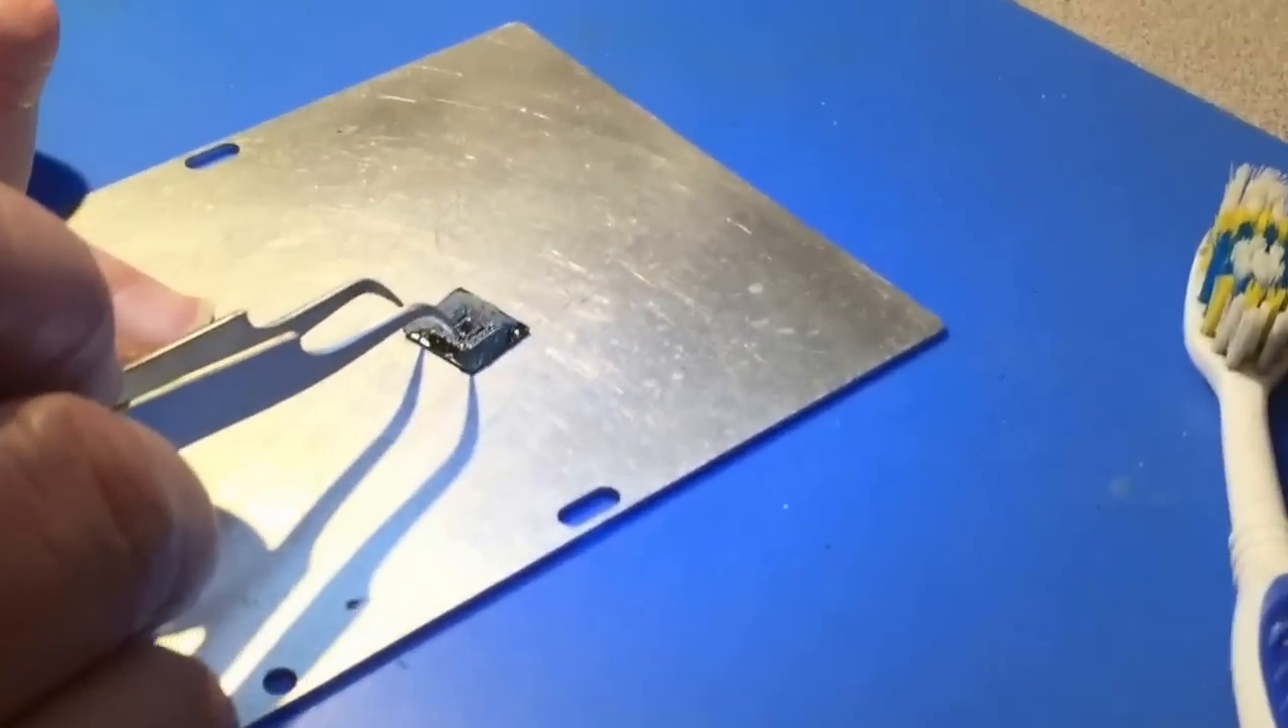Now that we've removed the chip from the board, it's cooled down a little bit.